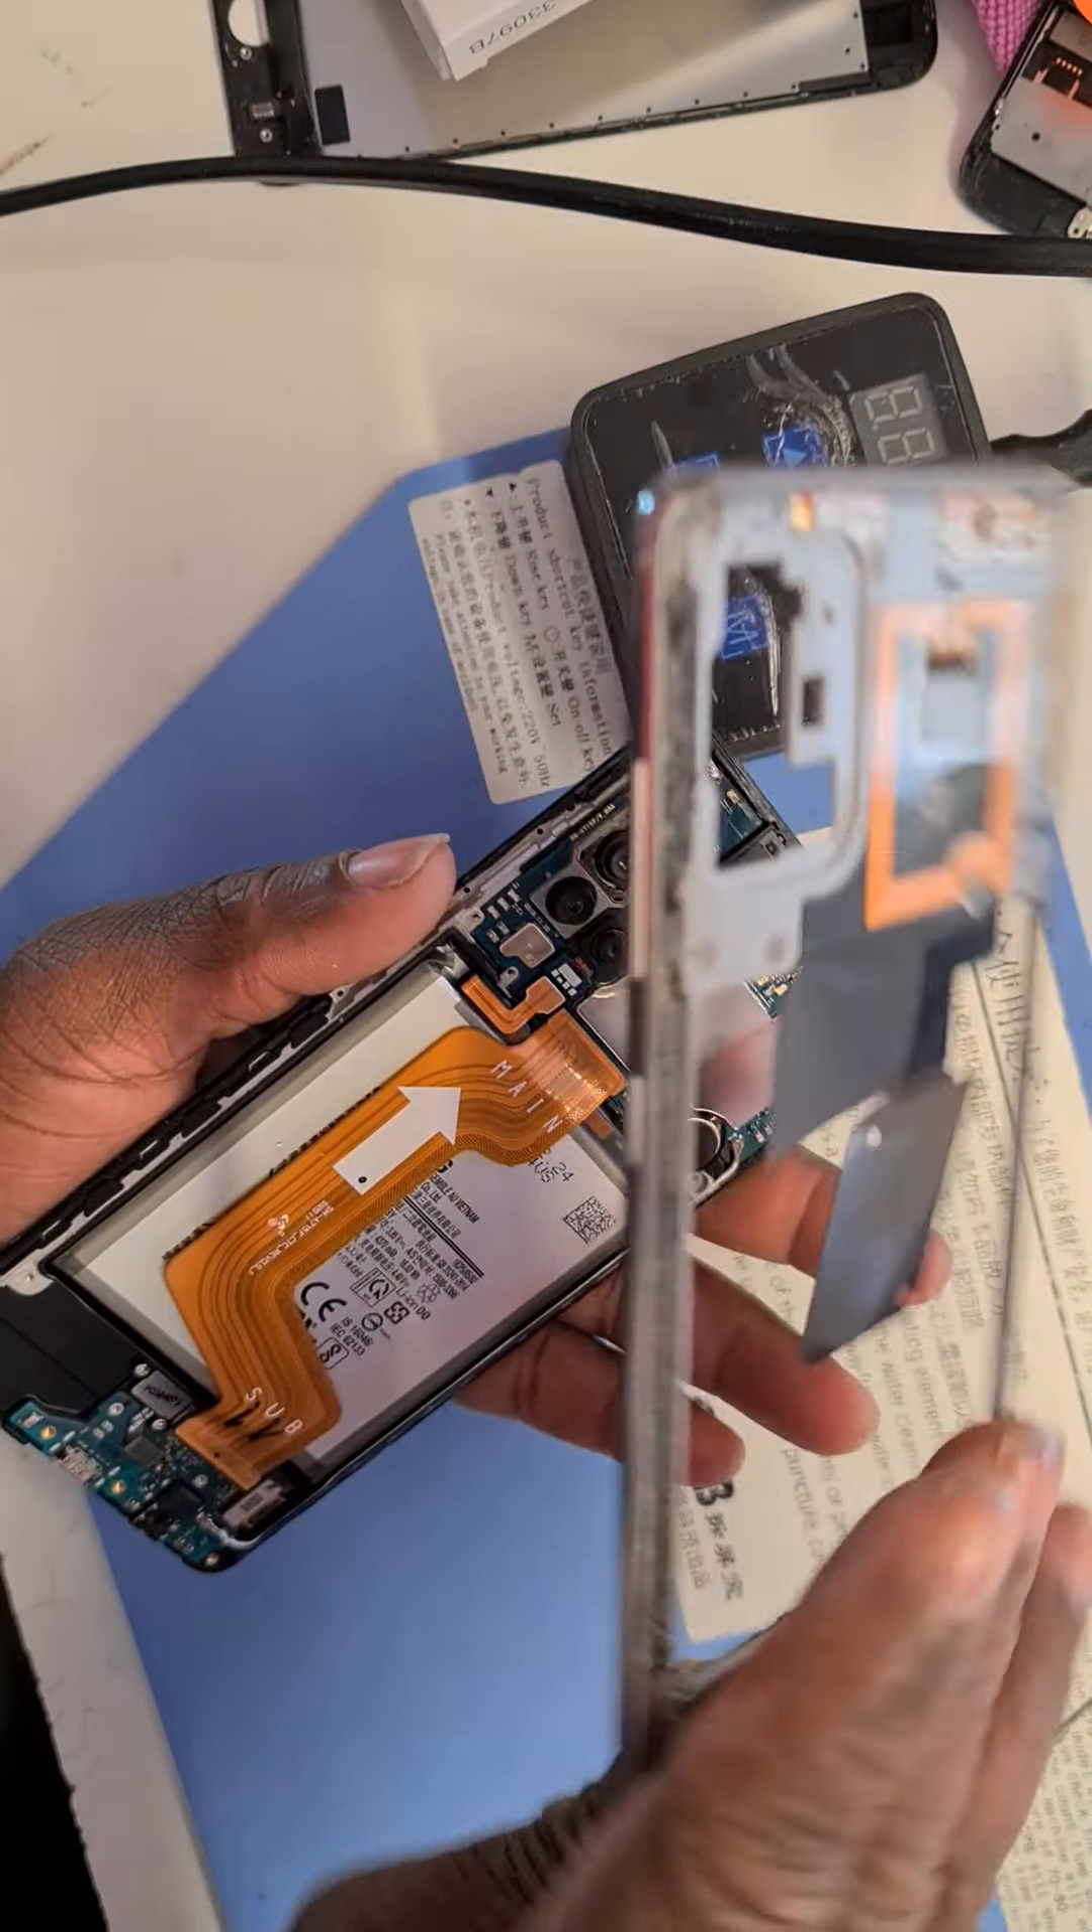So we are off with this middle frame.